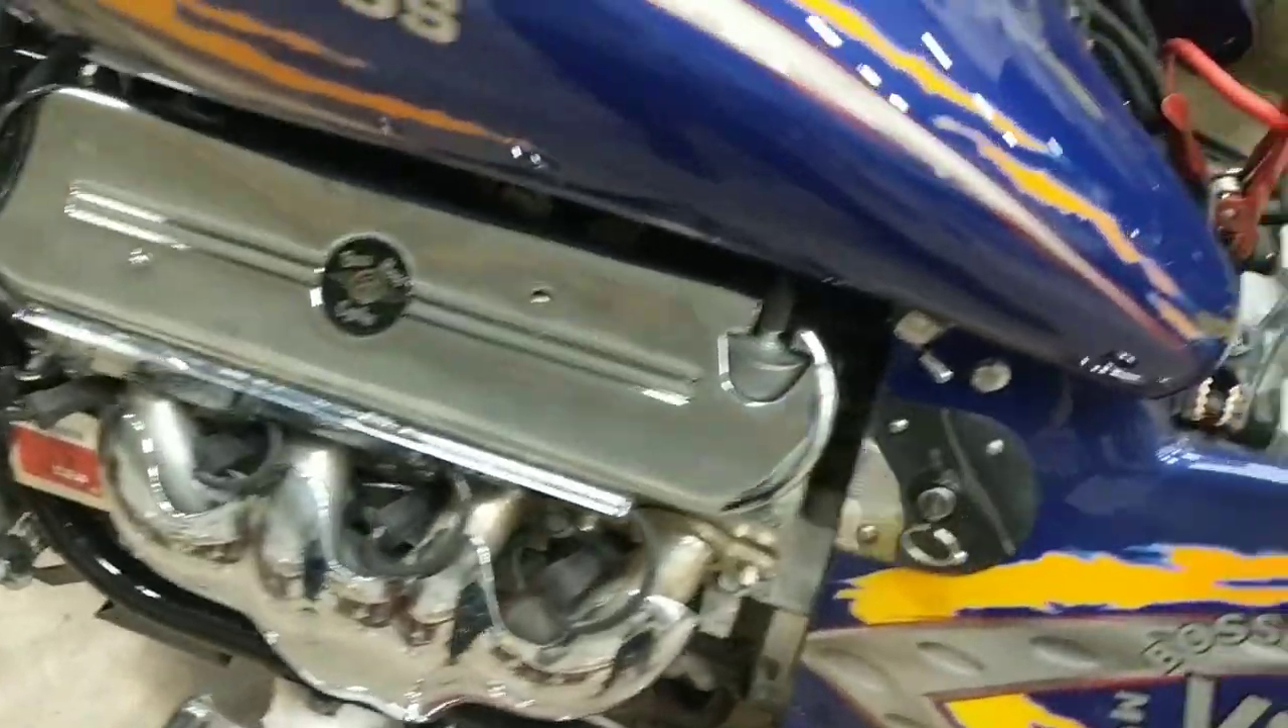Okay, so as you guys can see, we have the valve cover covers on now.